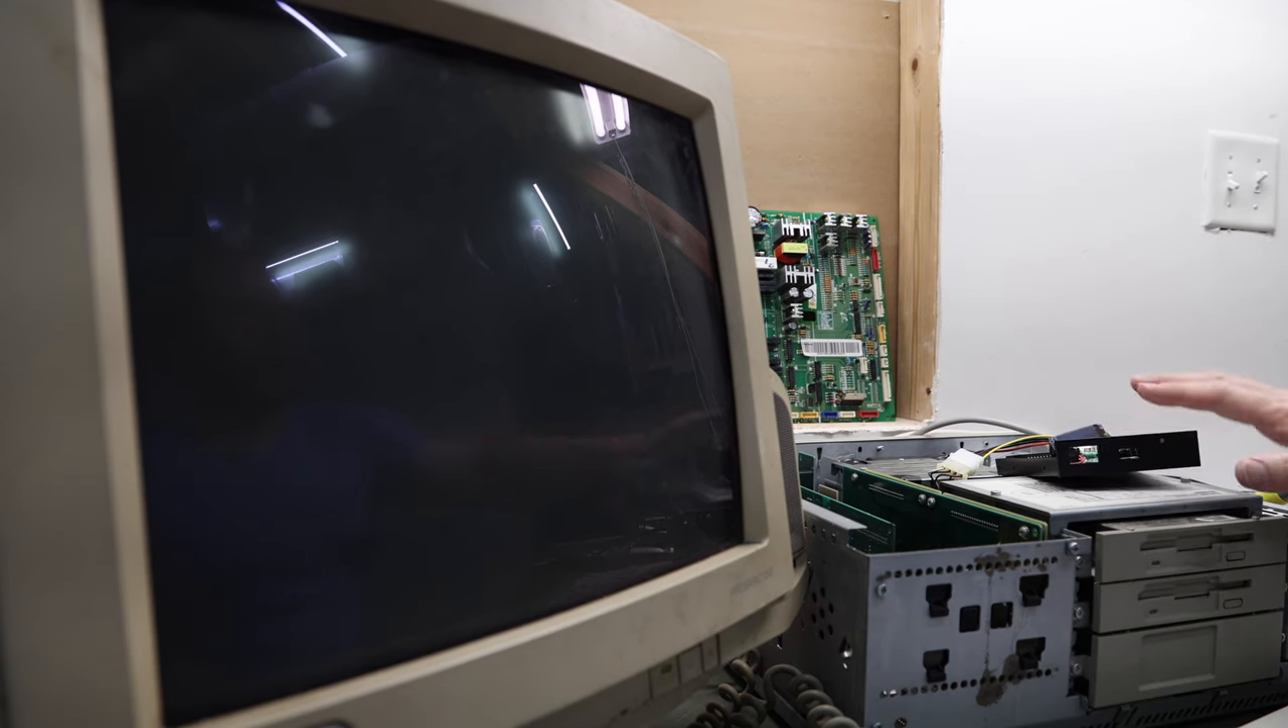So I've got this guy put back together for the most part. Just have the case off right now.